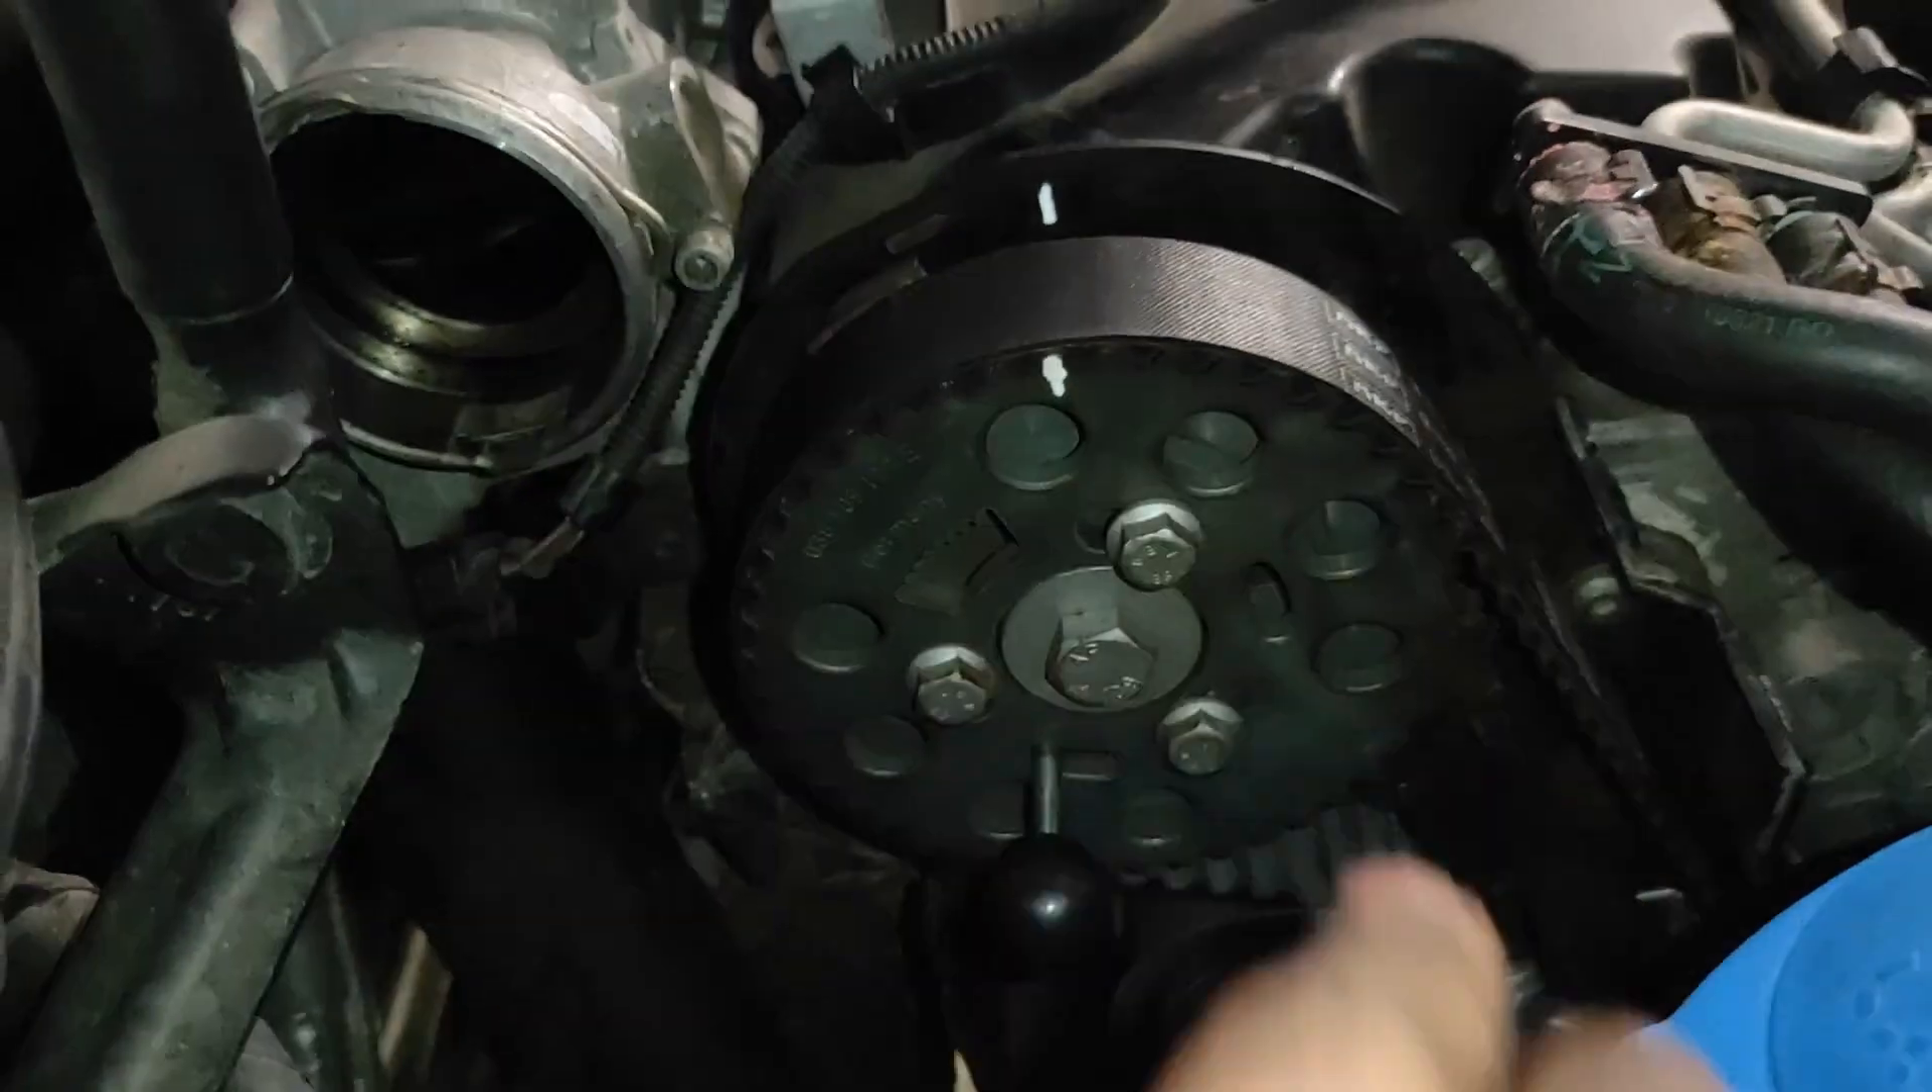On a mis la courroie c'est un peu galère mais c'est bon maintenant.